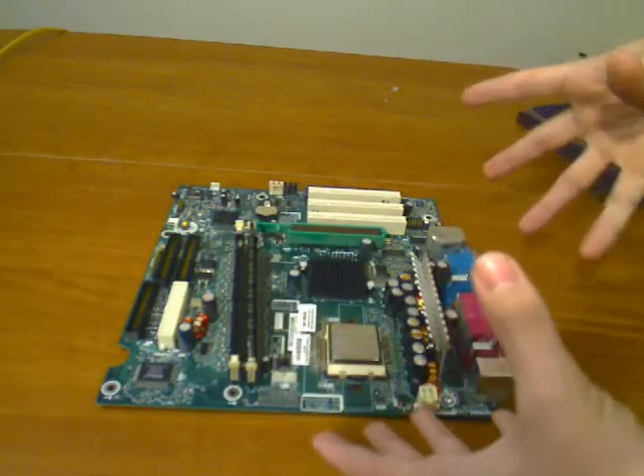So now I have the motherboard completely out just so that way you guys can see it better.